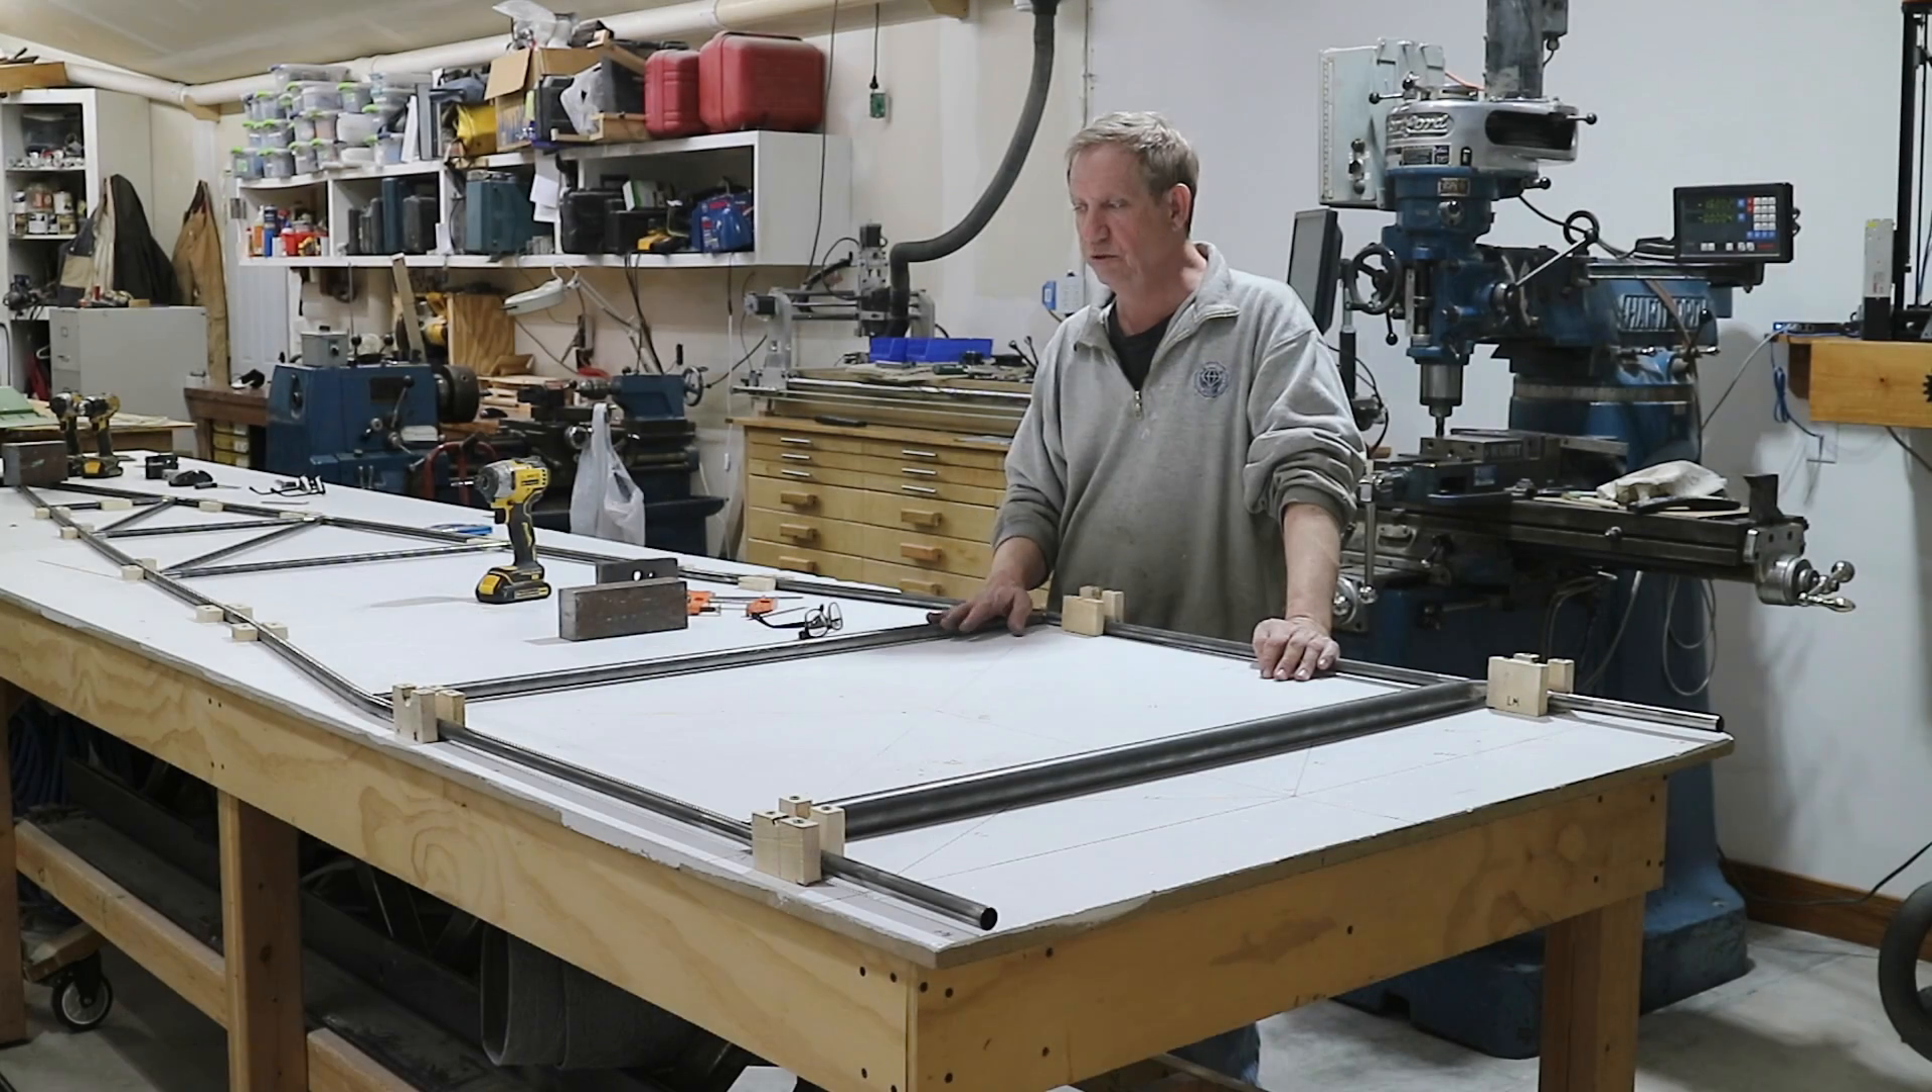So now I have the two large tubes in position on the fuselage.